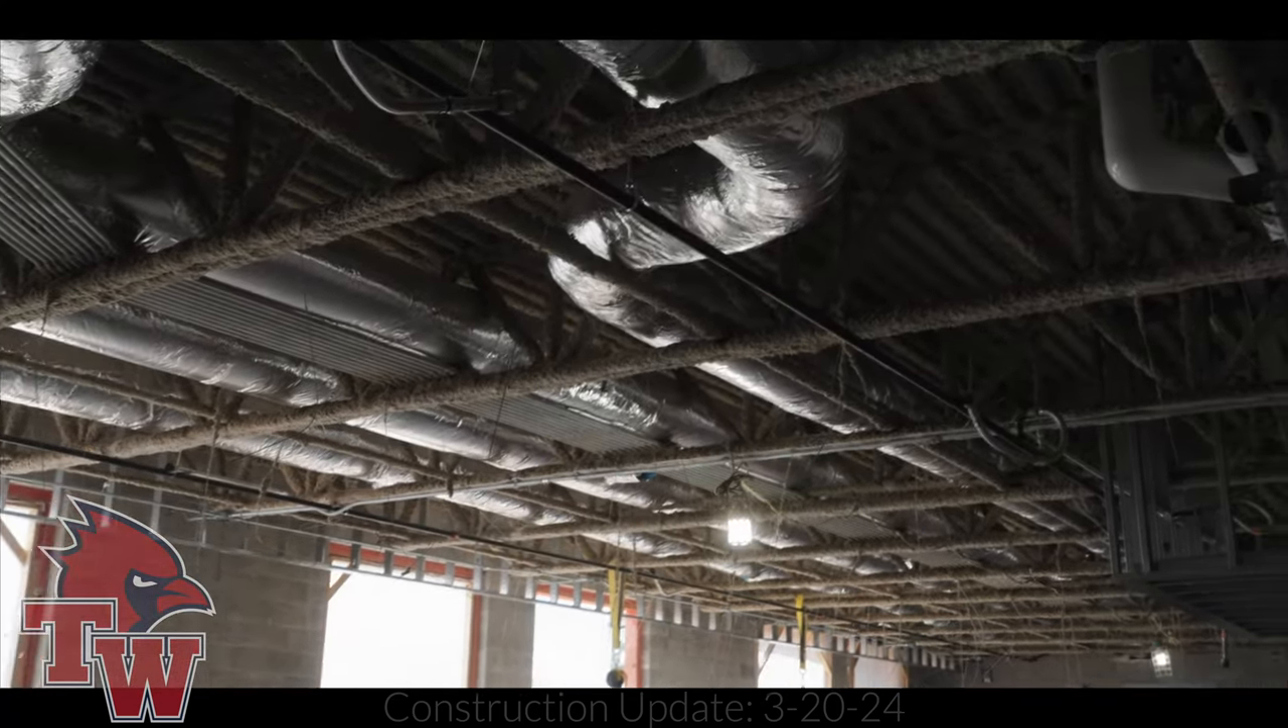In the ceiling all of our ductwork is is wrapped with insulation. That's a good sign.